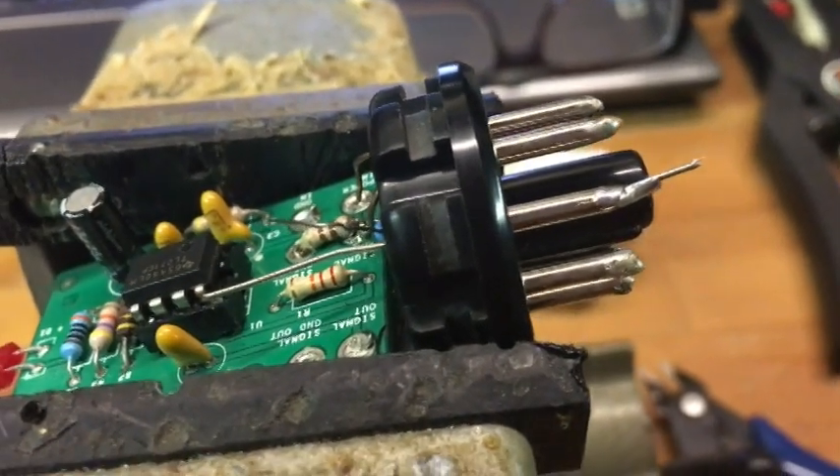Okay, now there's the wire going through the pin, a regular 22 -gauge wire, through the pin and soldered at the end with some sticking out.